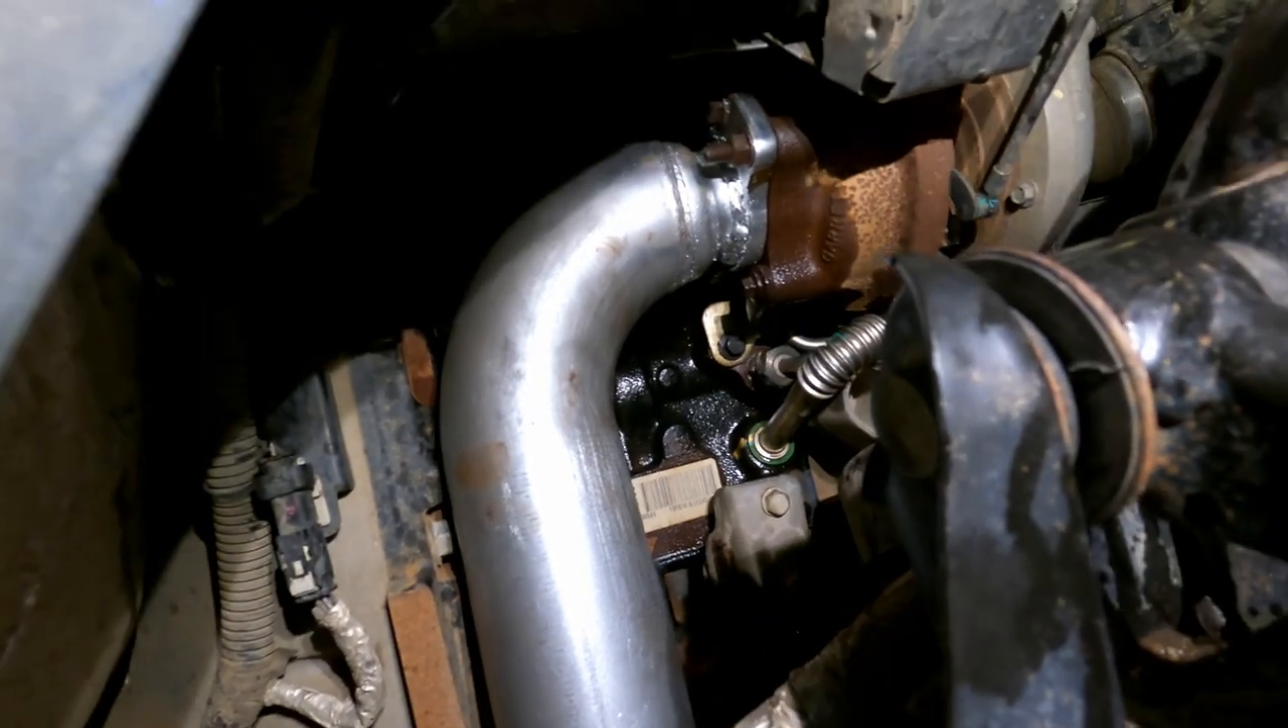All right this new downpipe is bolted up.